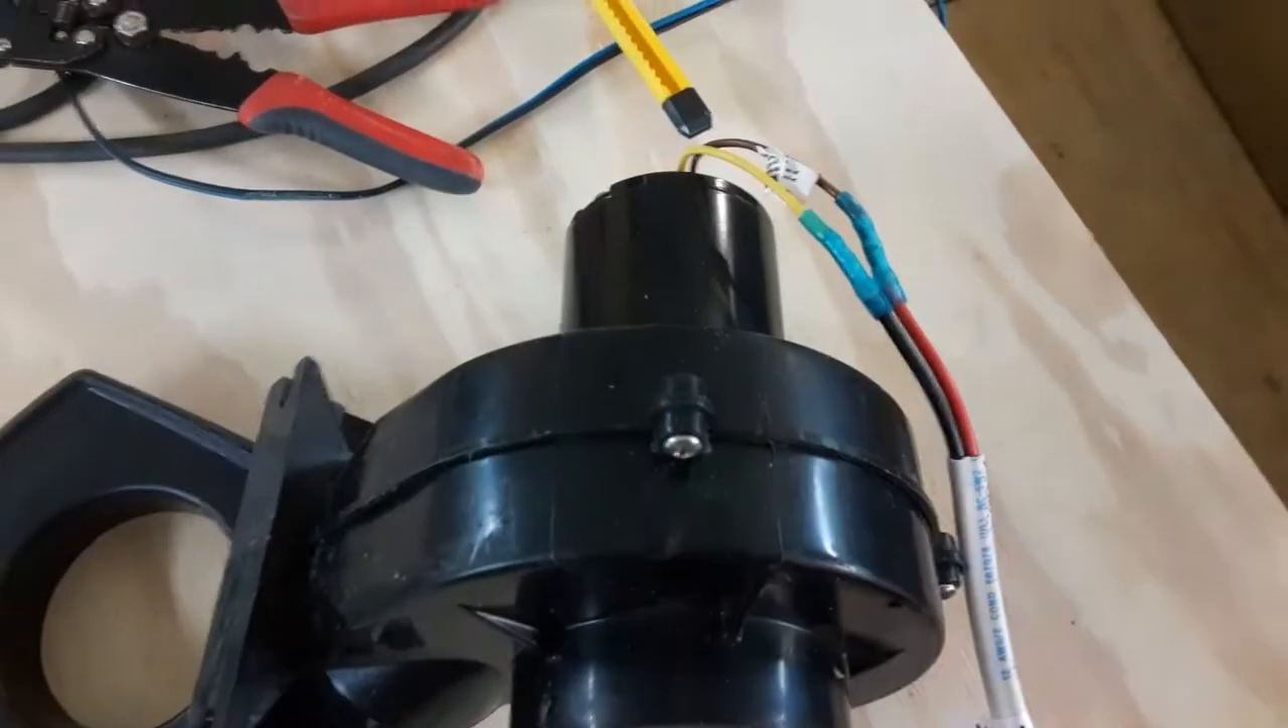We've got the wiring cut and crimped and shrink-tubed.